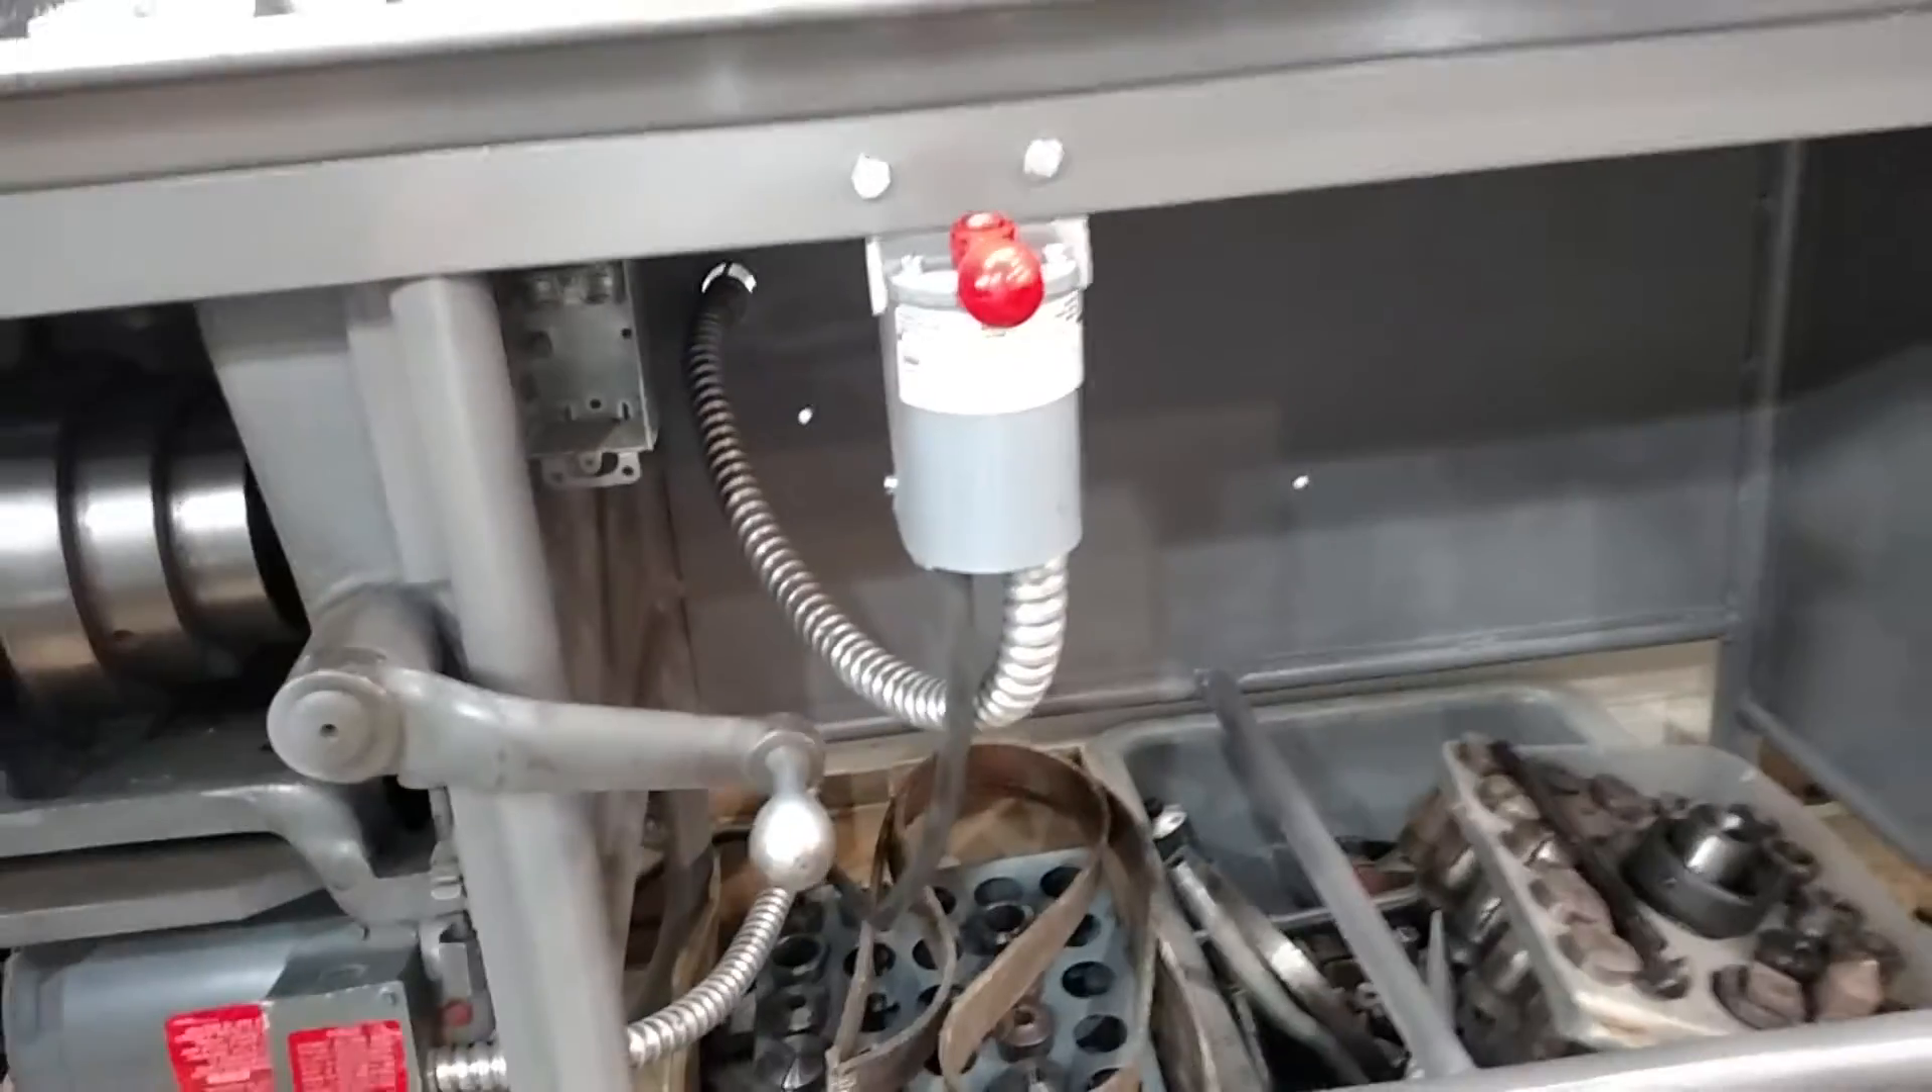Got my conduit kind of half-assed, temporarily ran.